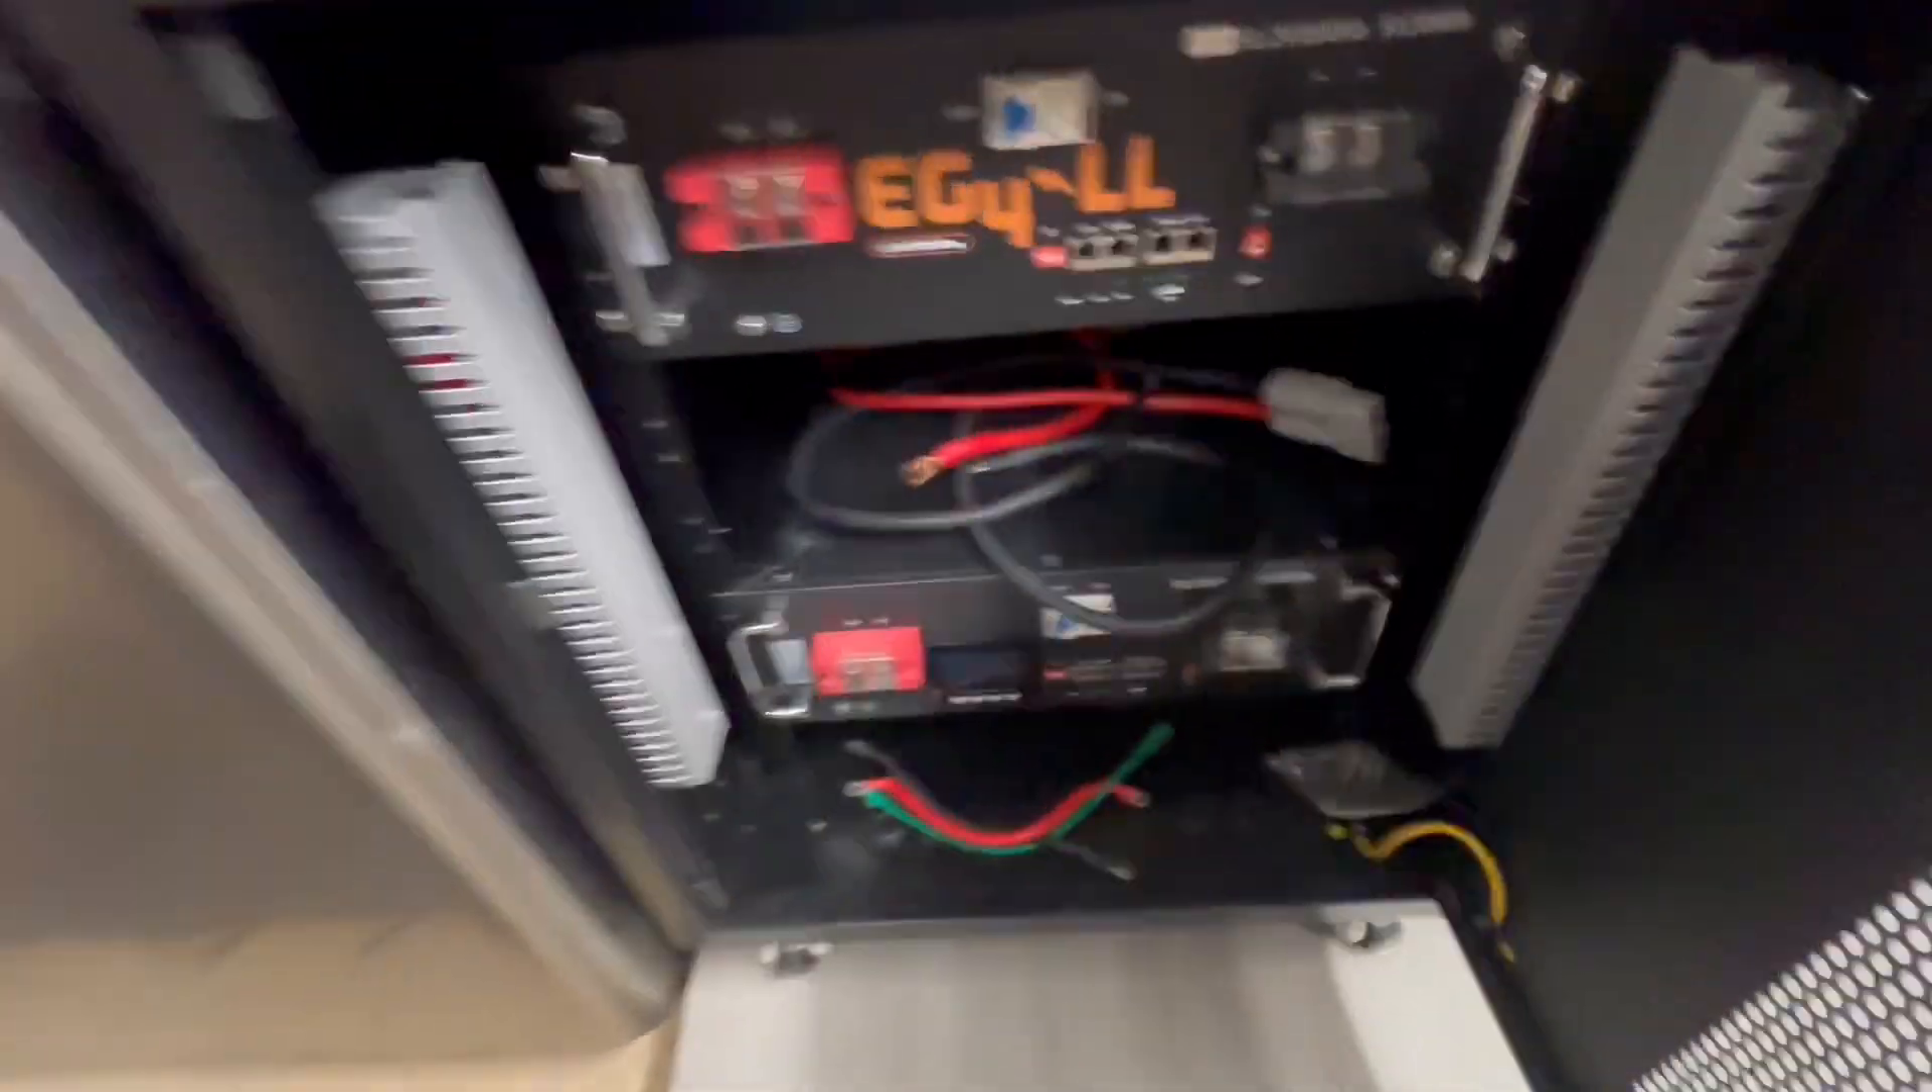We went ahead and installed two batteries in here but we haven't connected them yet.